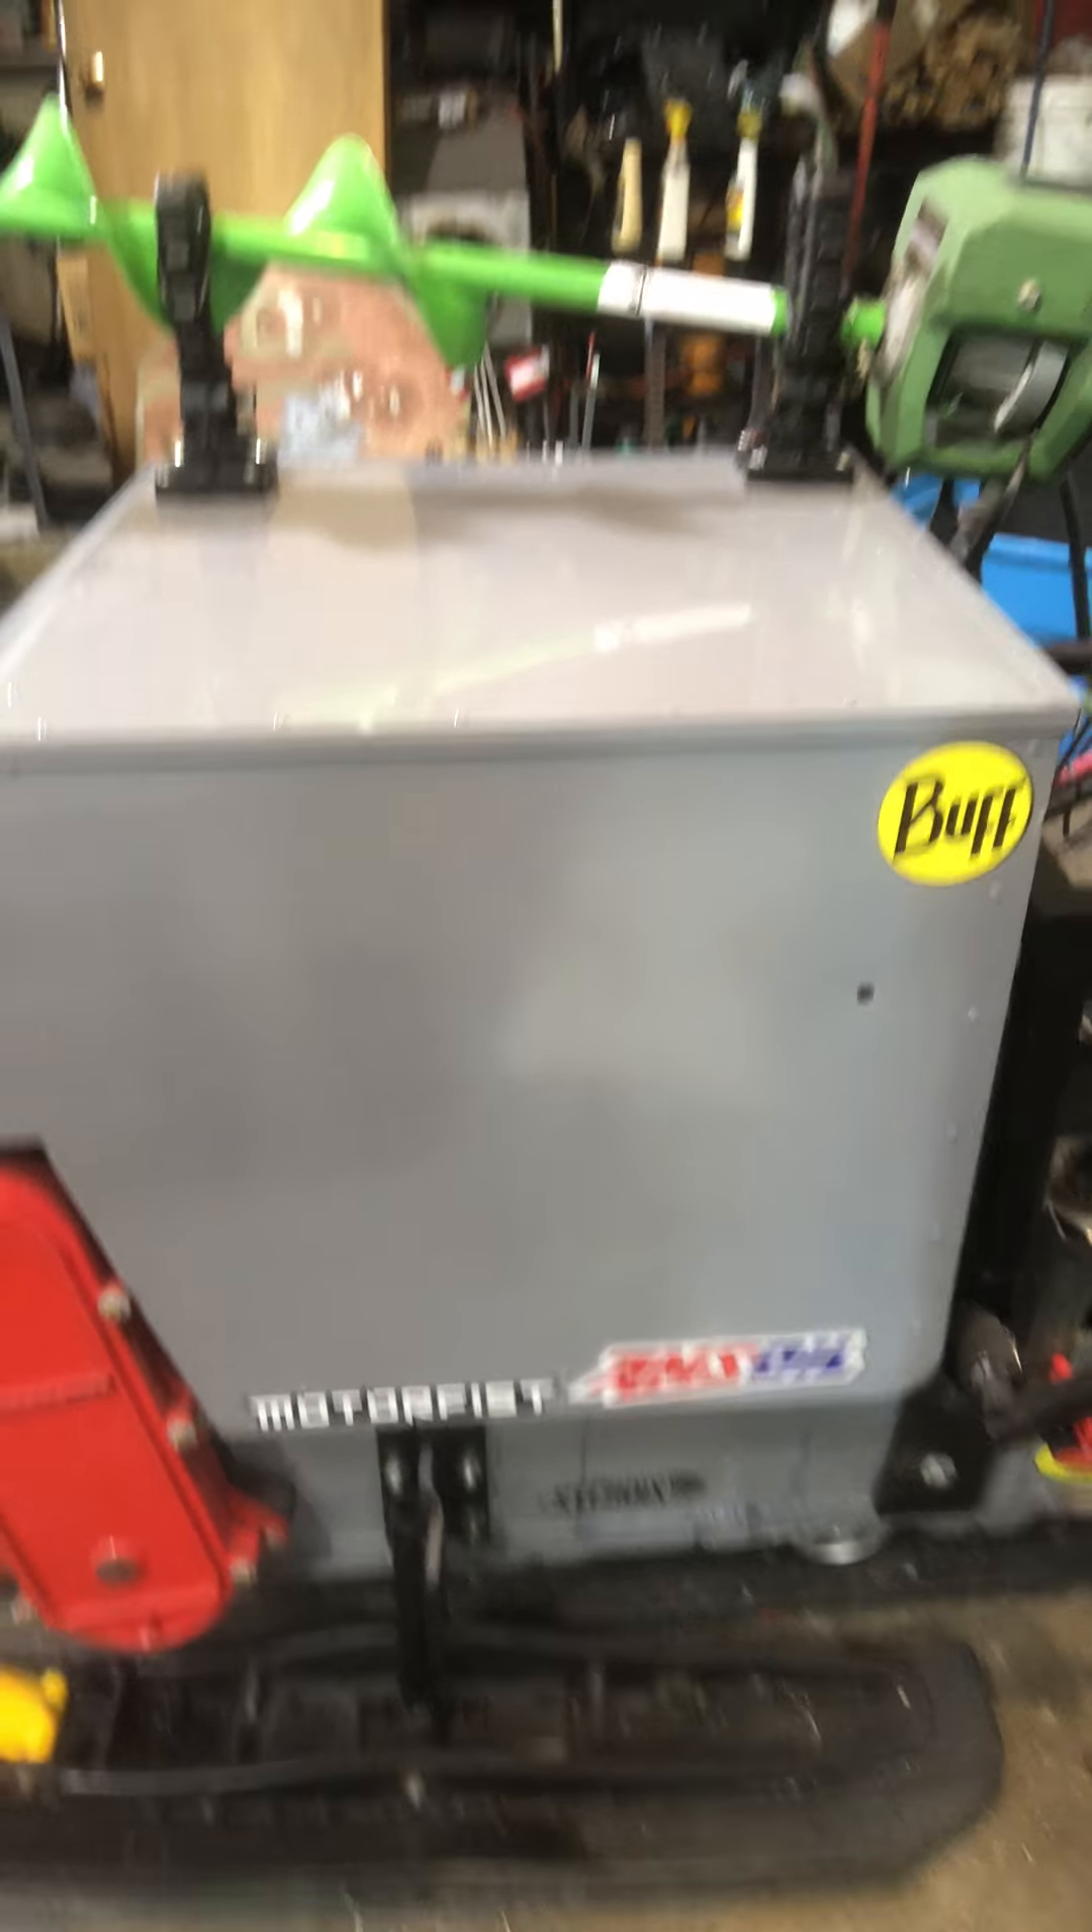So here's the hood got some of the decals on I'm still waiting for the big wolf's head for the side snarling wolf.